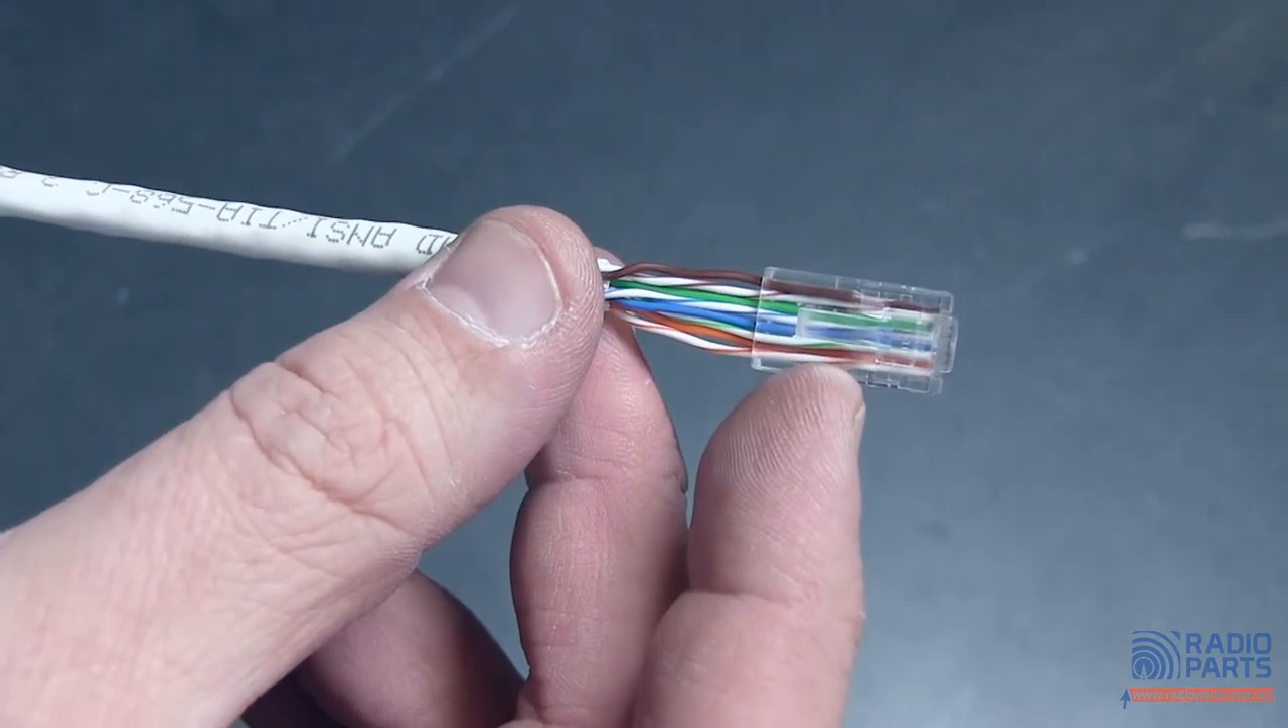However this isn't right. The PVC should be right up inside here for a nice tight grip and then these should only have a very small amount on the end.